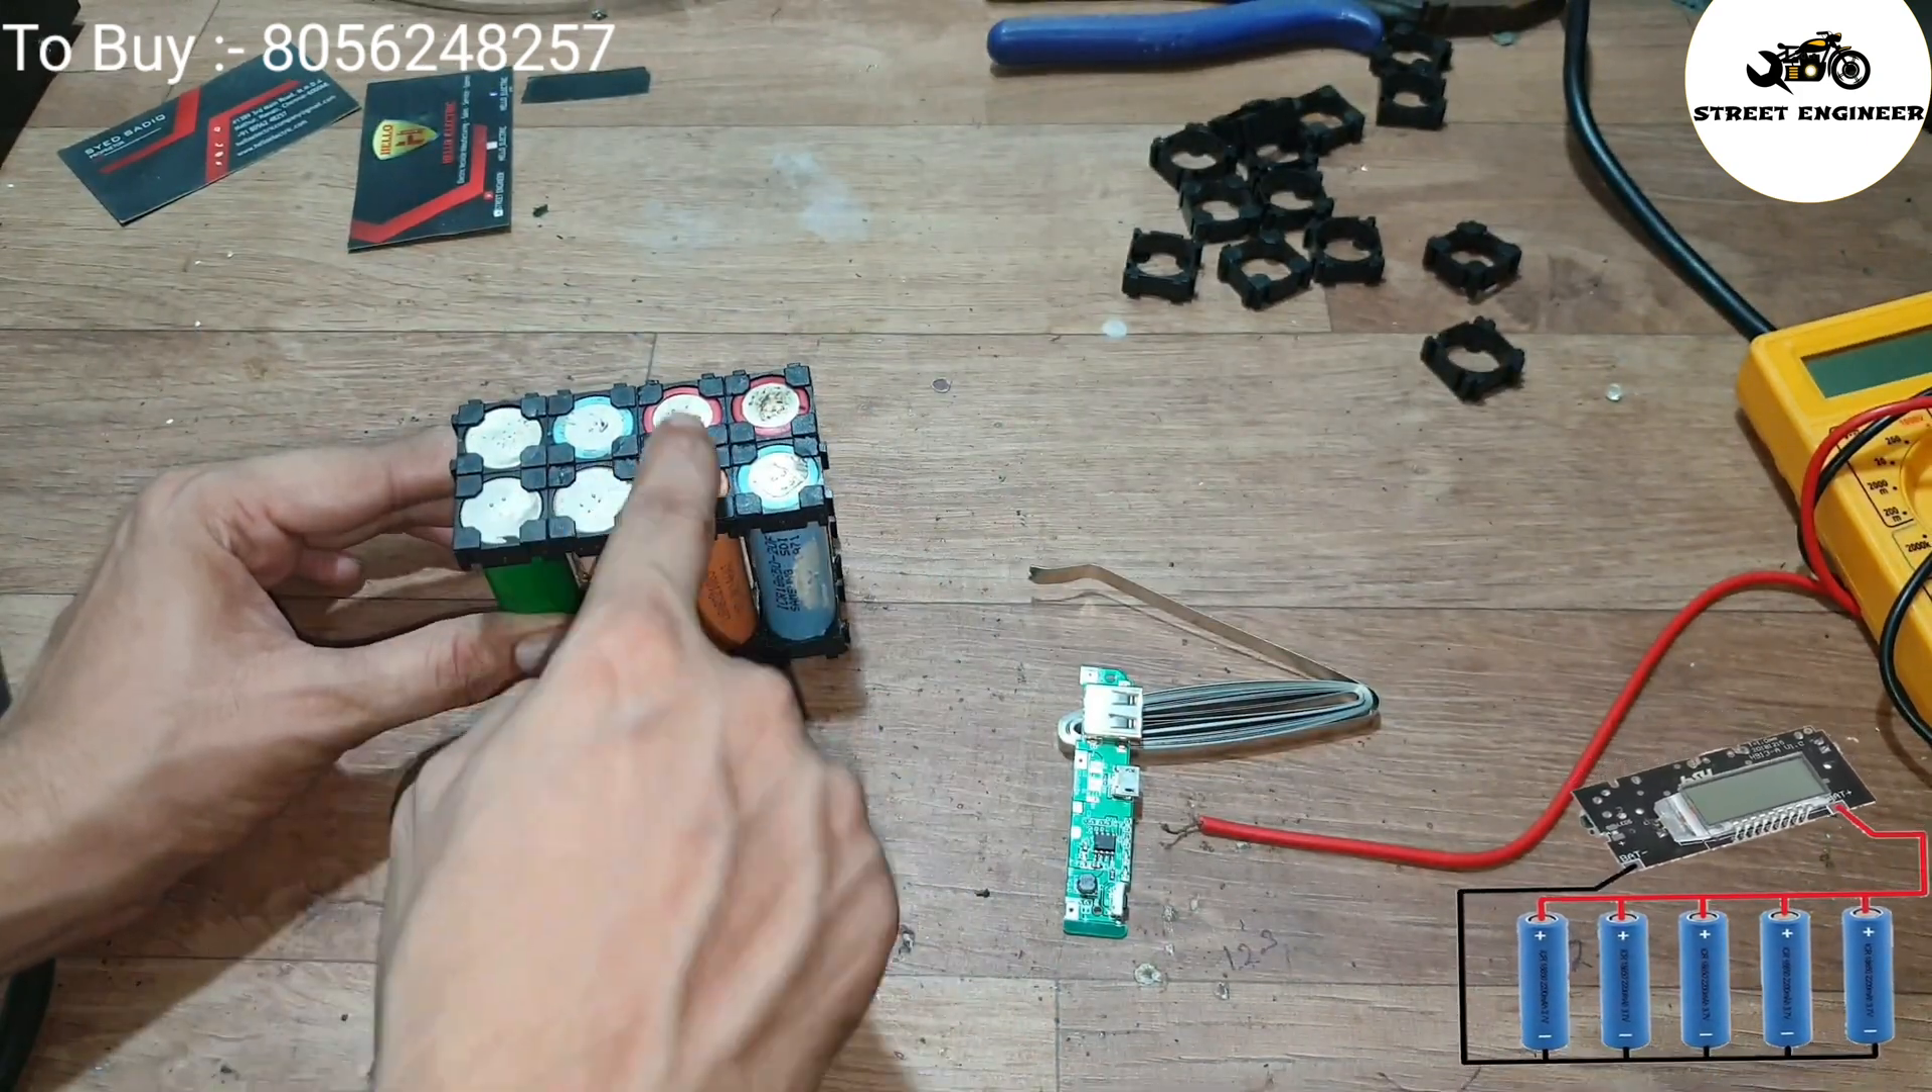So guys here is our battery pack. Still we didn't complete a connection.